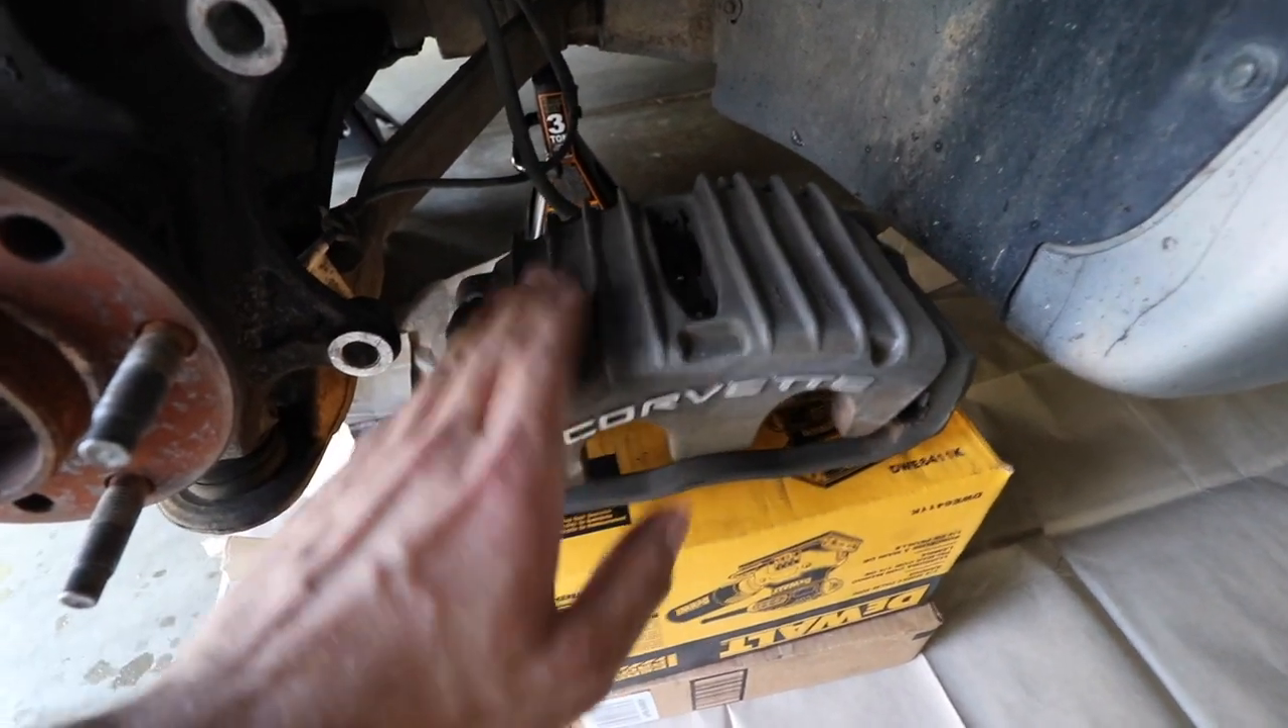Now over here I already got the rotor off and the caliper off just so you can see what it looks like to kind of speed up the process.